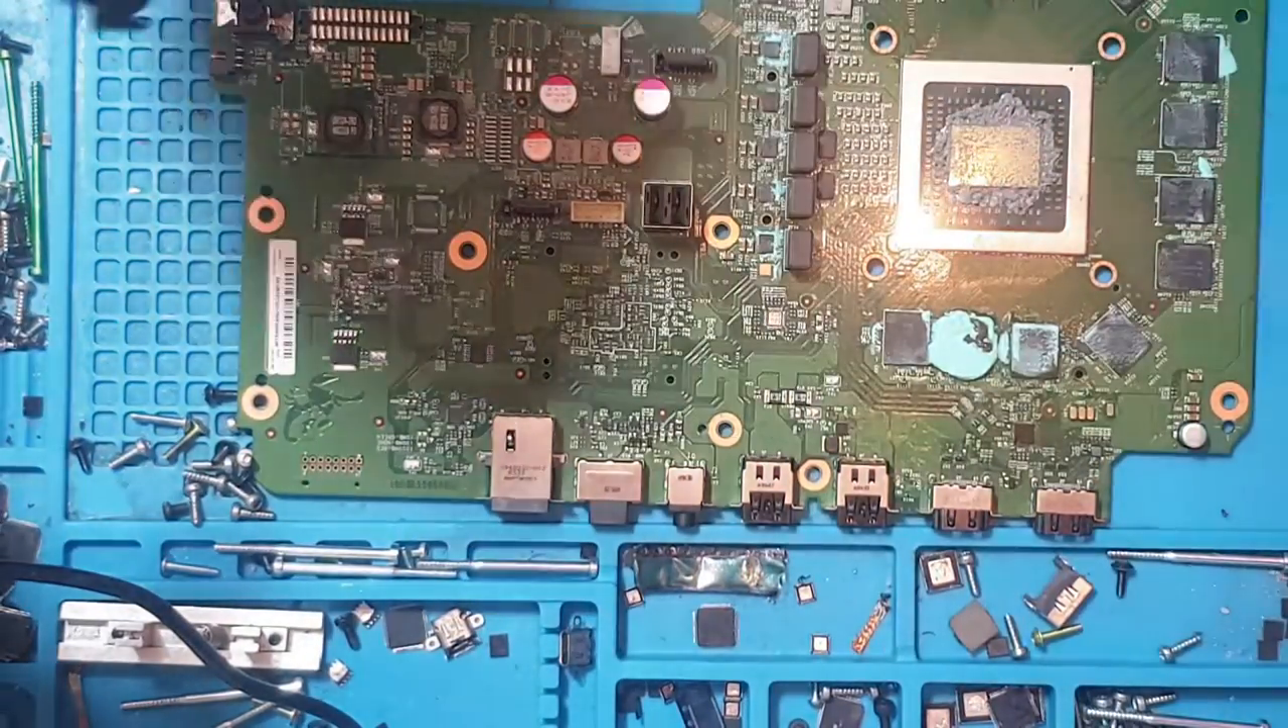So i've taken the console completely apart taken the board out.